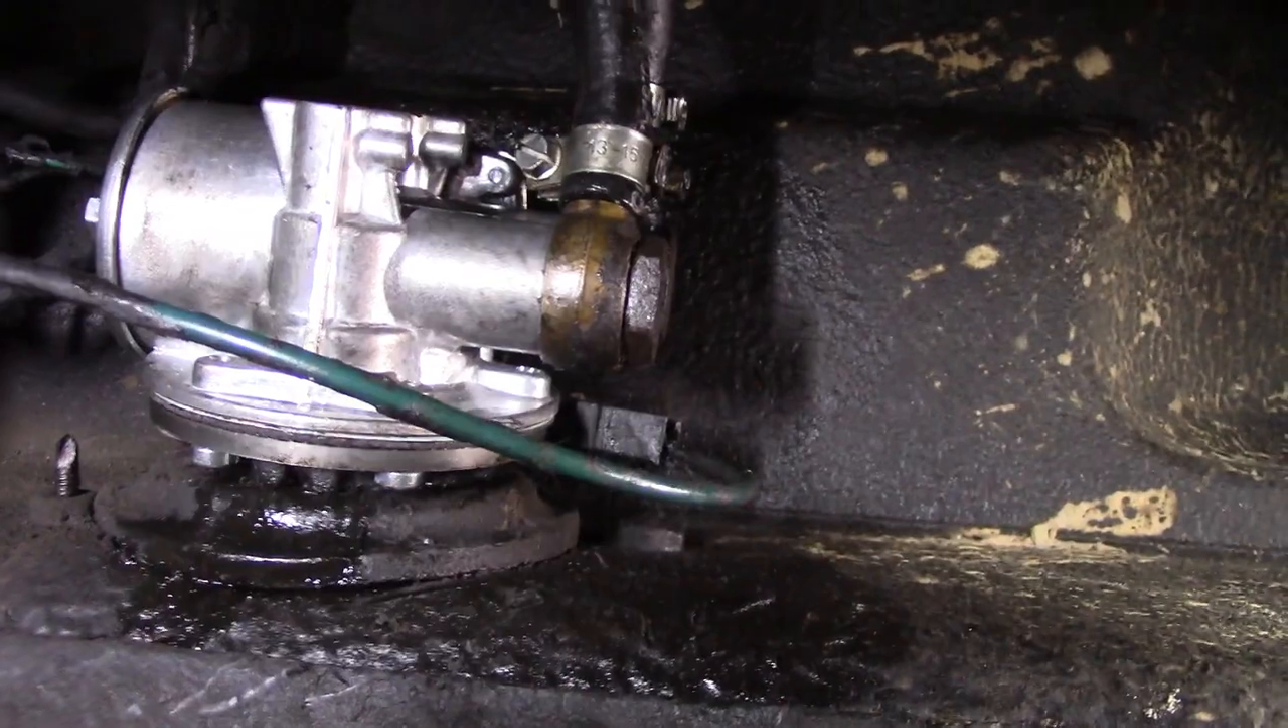I got the new fuel pump on there.